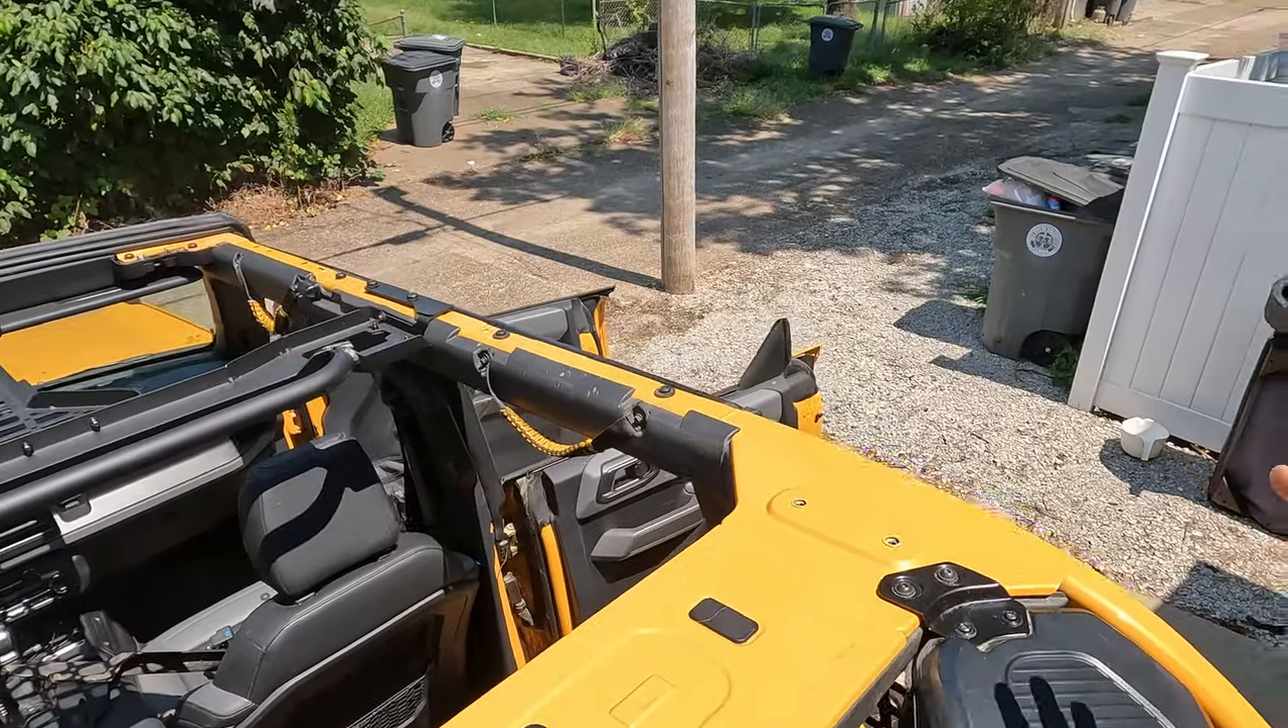Now I actually have the entire top off right now.